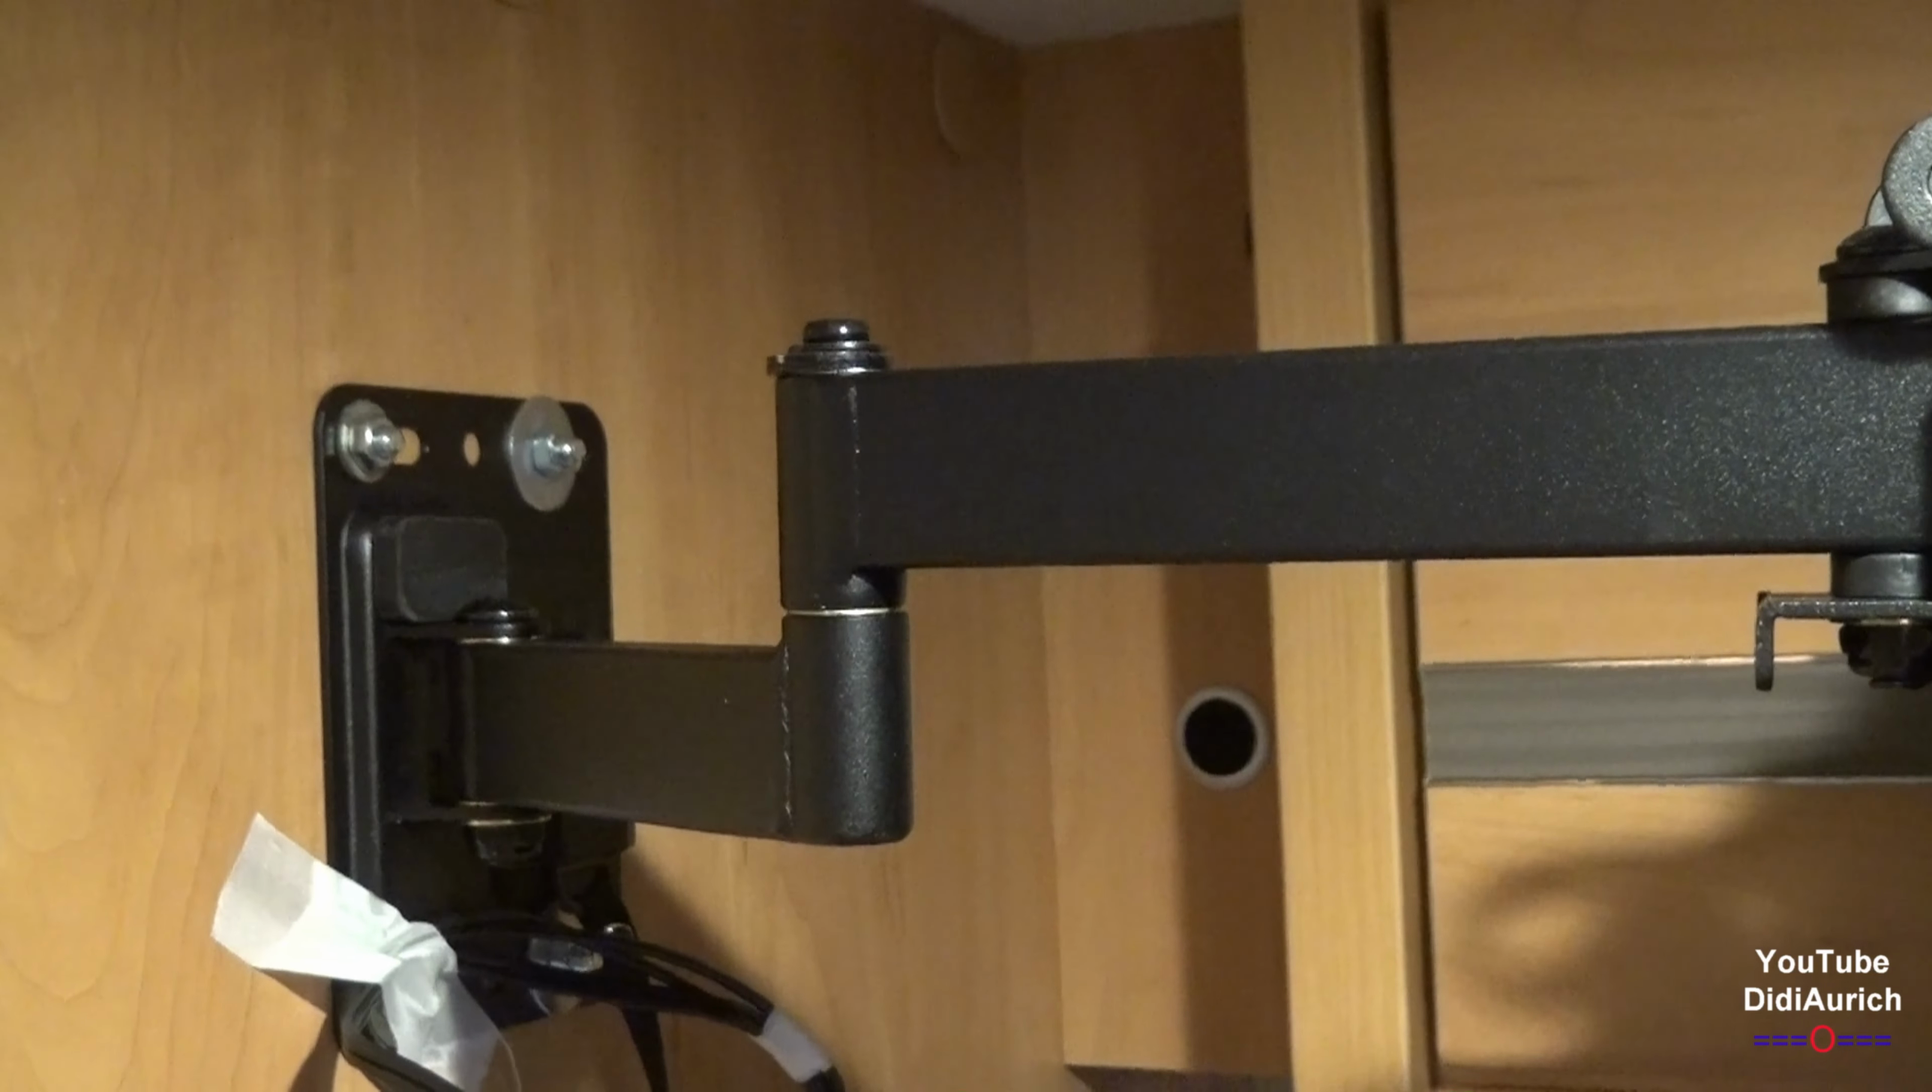Hier können wir jetzt die halterung sehen die ich angebracht habe.